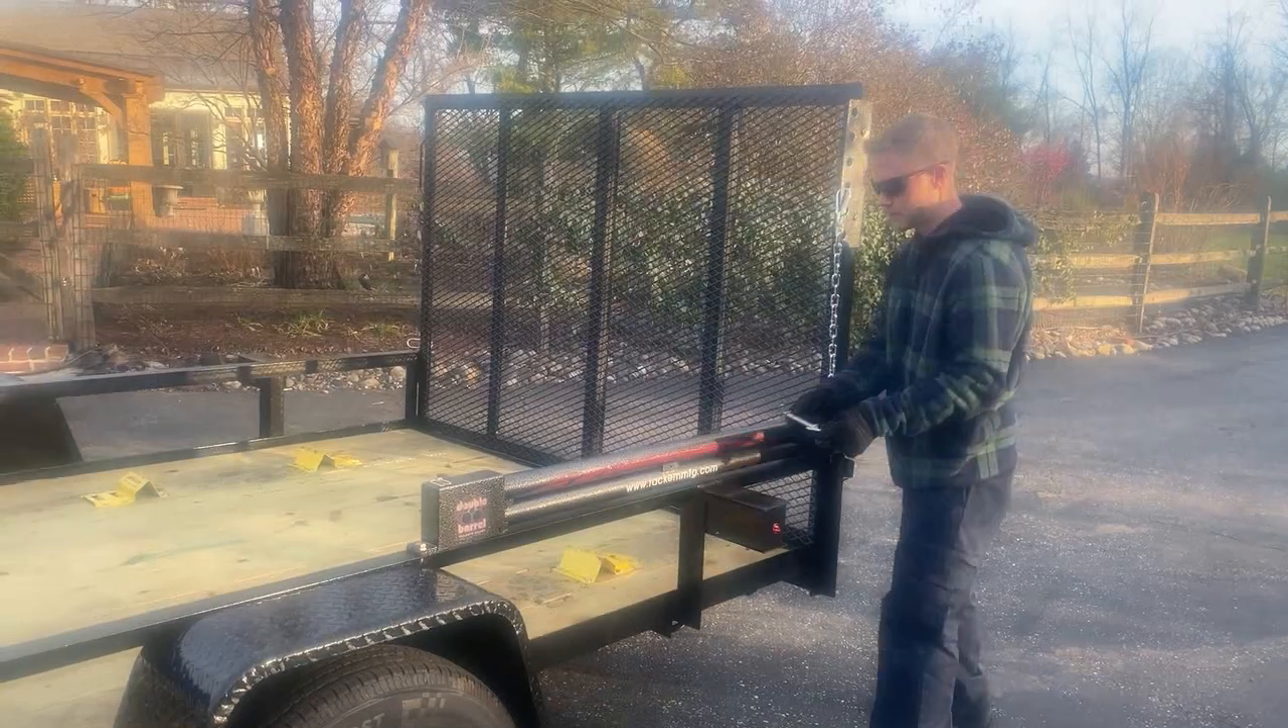So now we have our ramp lift assist system installed.